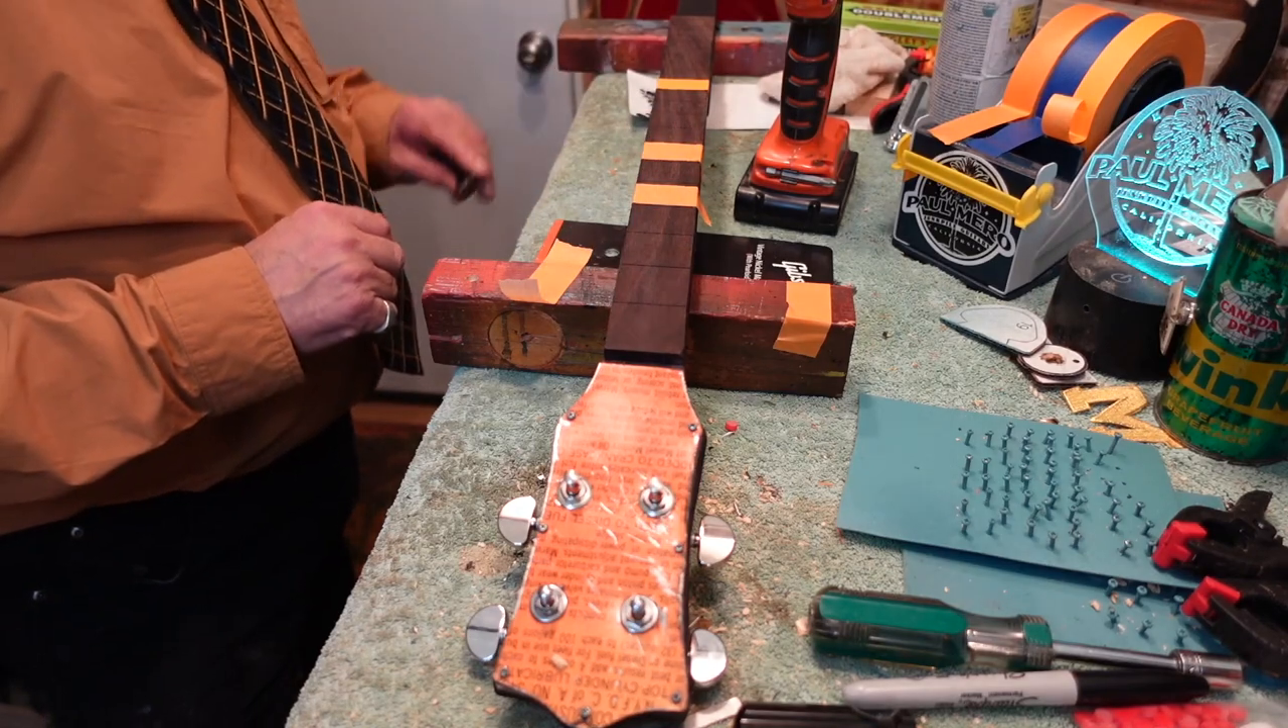We got the headstock down, the tuners on.